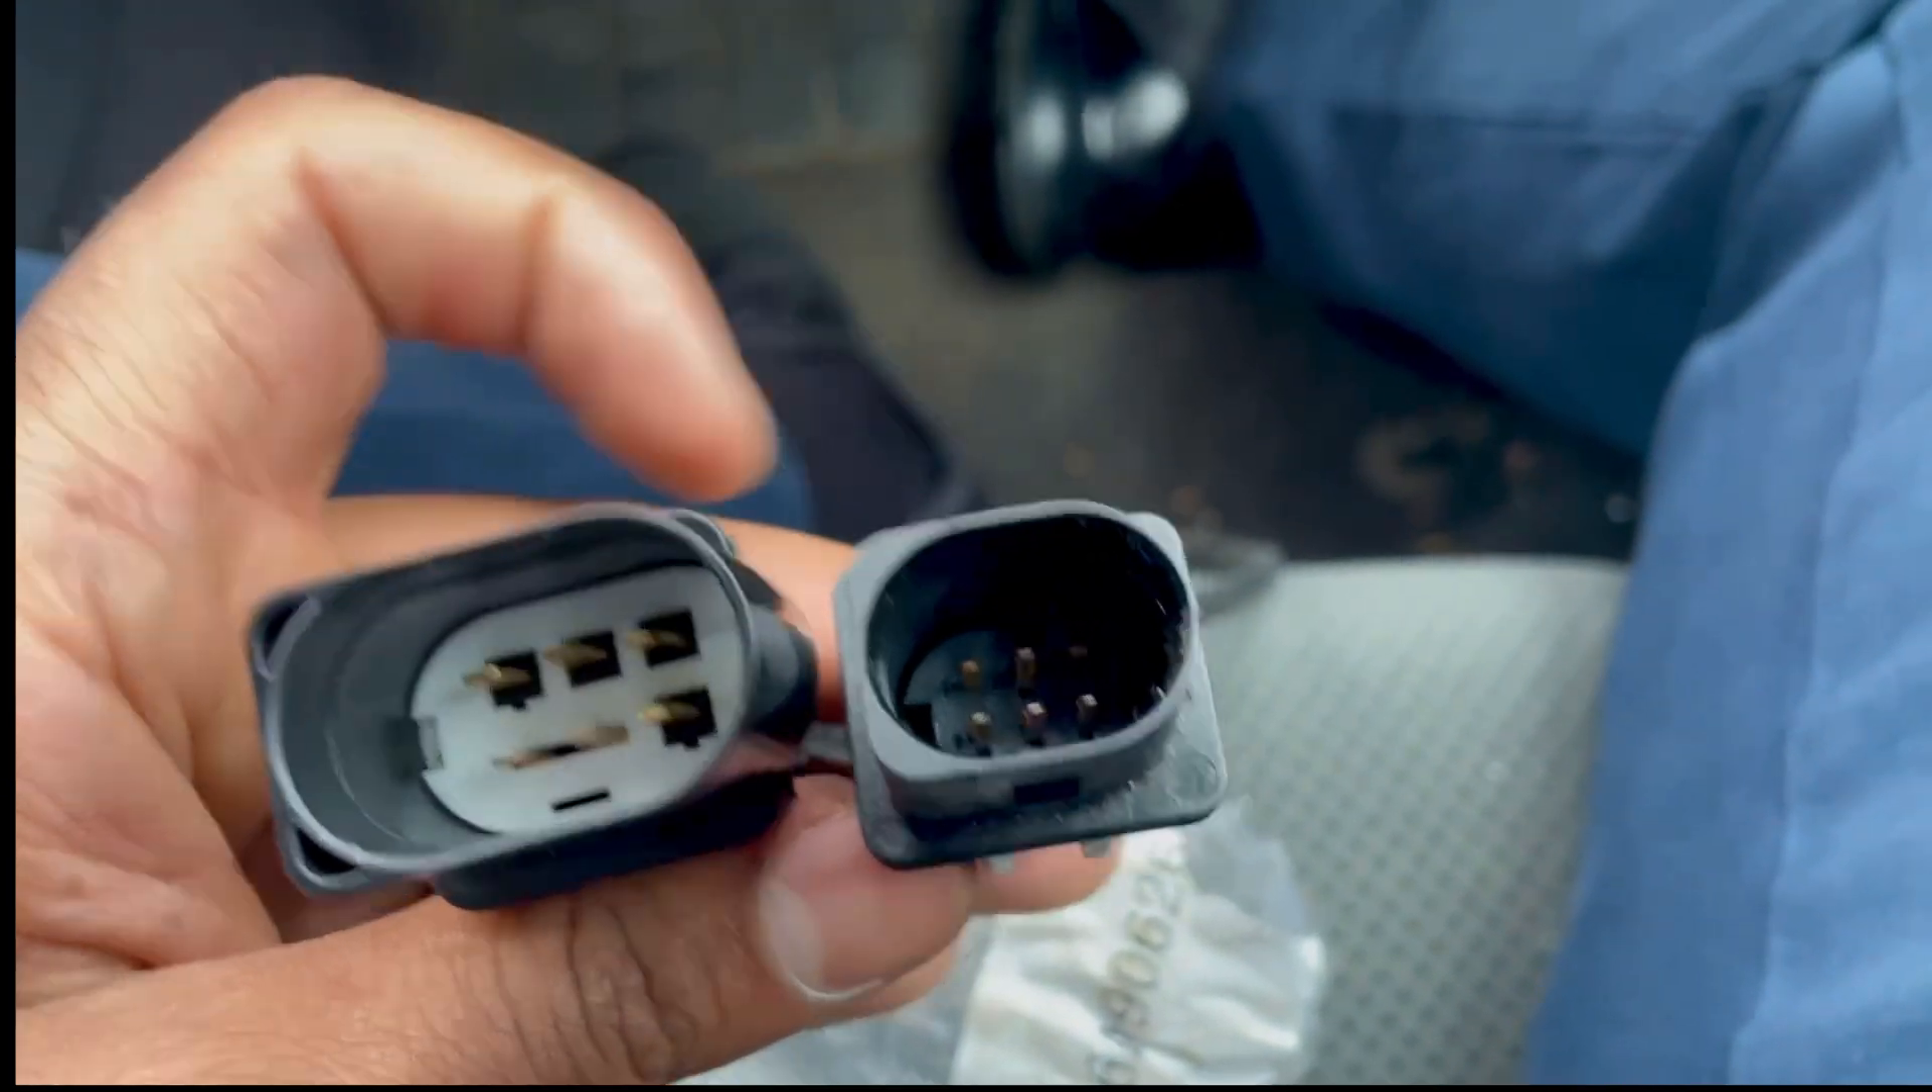The sensor on the right is the one i just took off the one on the left is the one i bought off aliexpress and as you can see clearly they're not going to fit.